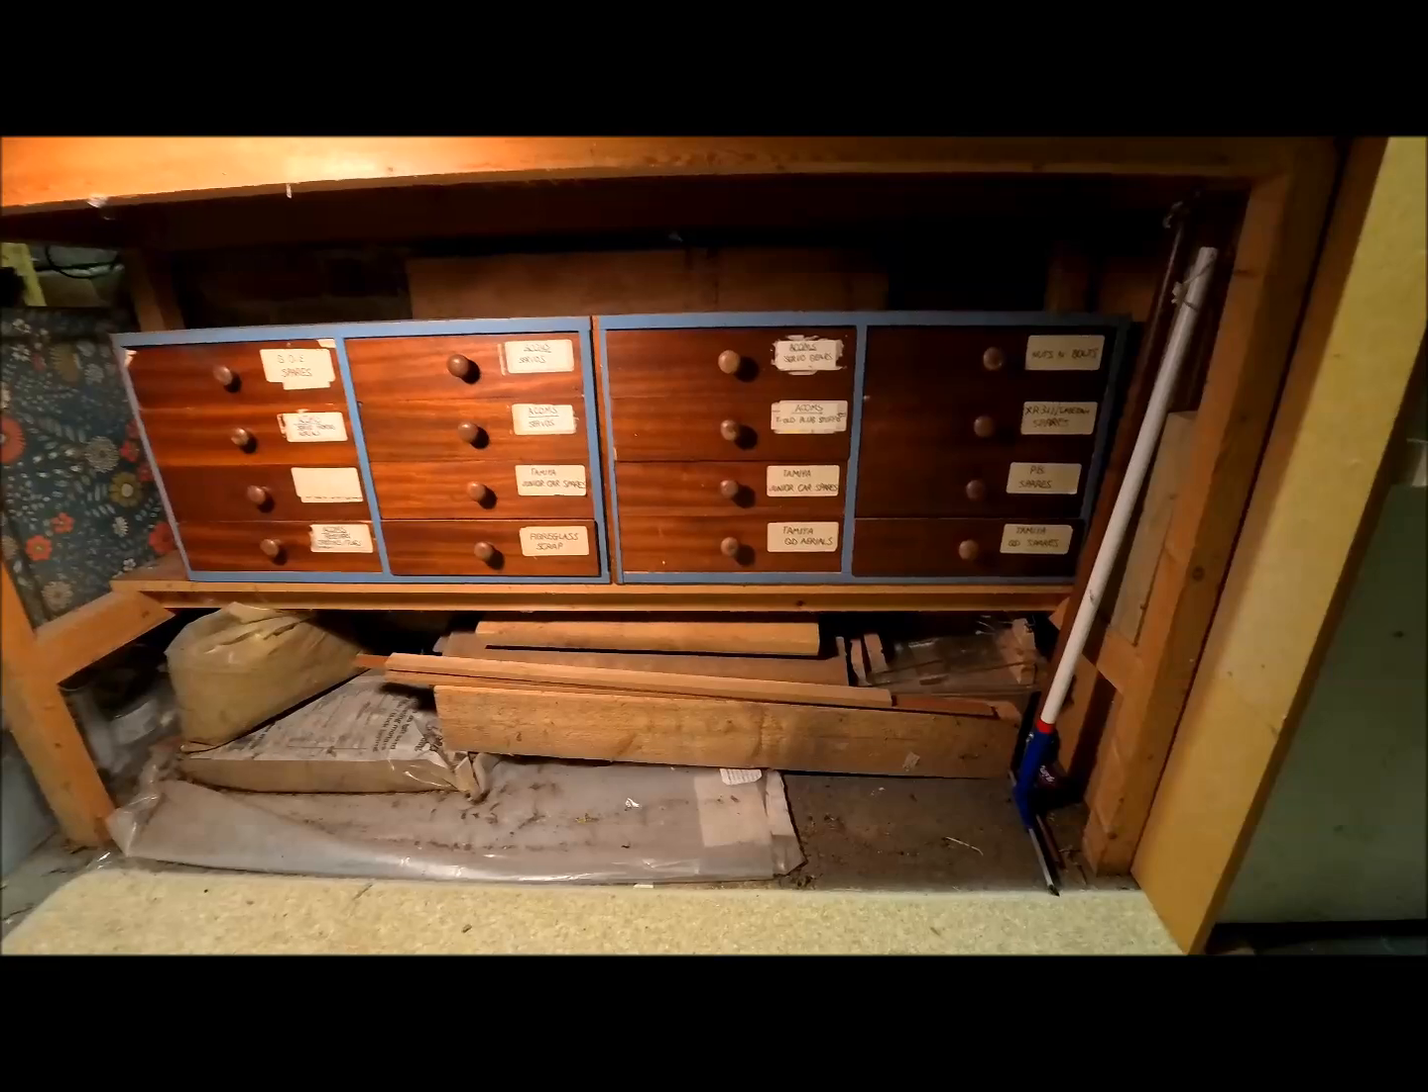I managed to get both the drawer units underneath here on the shelf under the workbench.